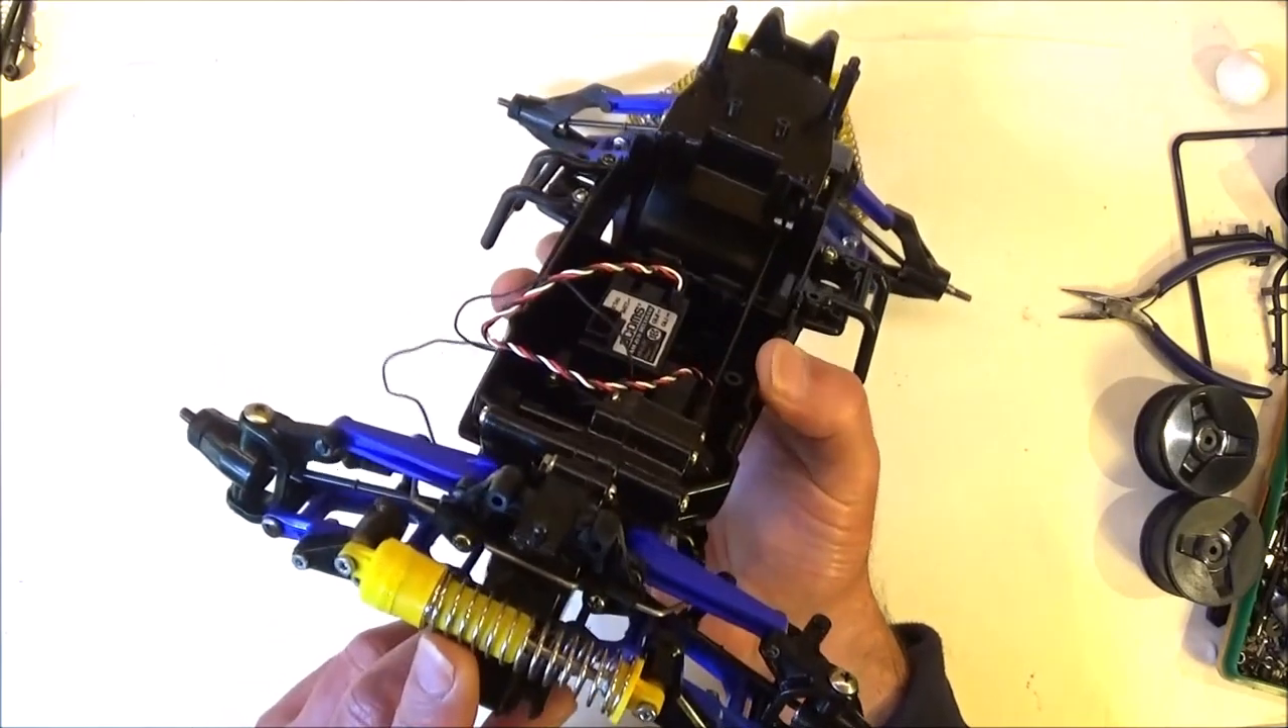I've got the new plastics fitted and you can see I've got the shocks mounted so you've got the single front shock.